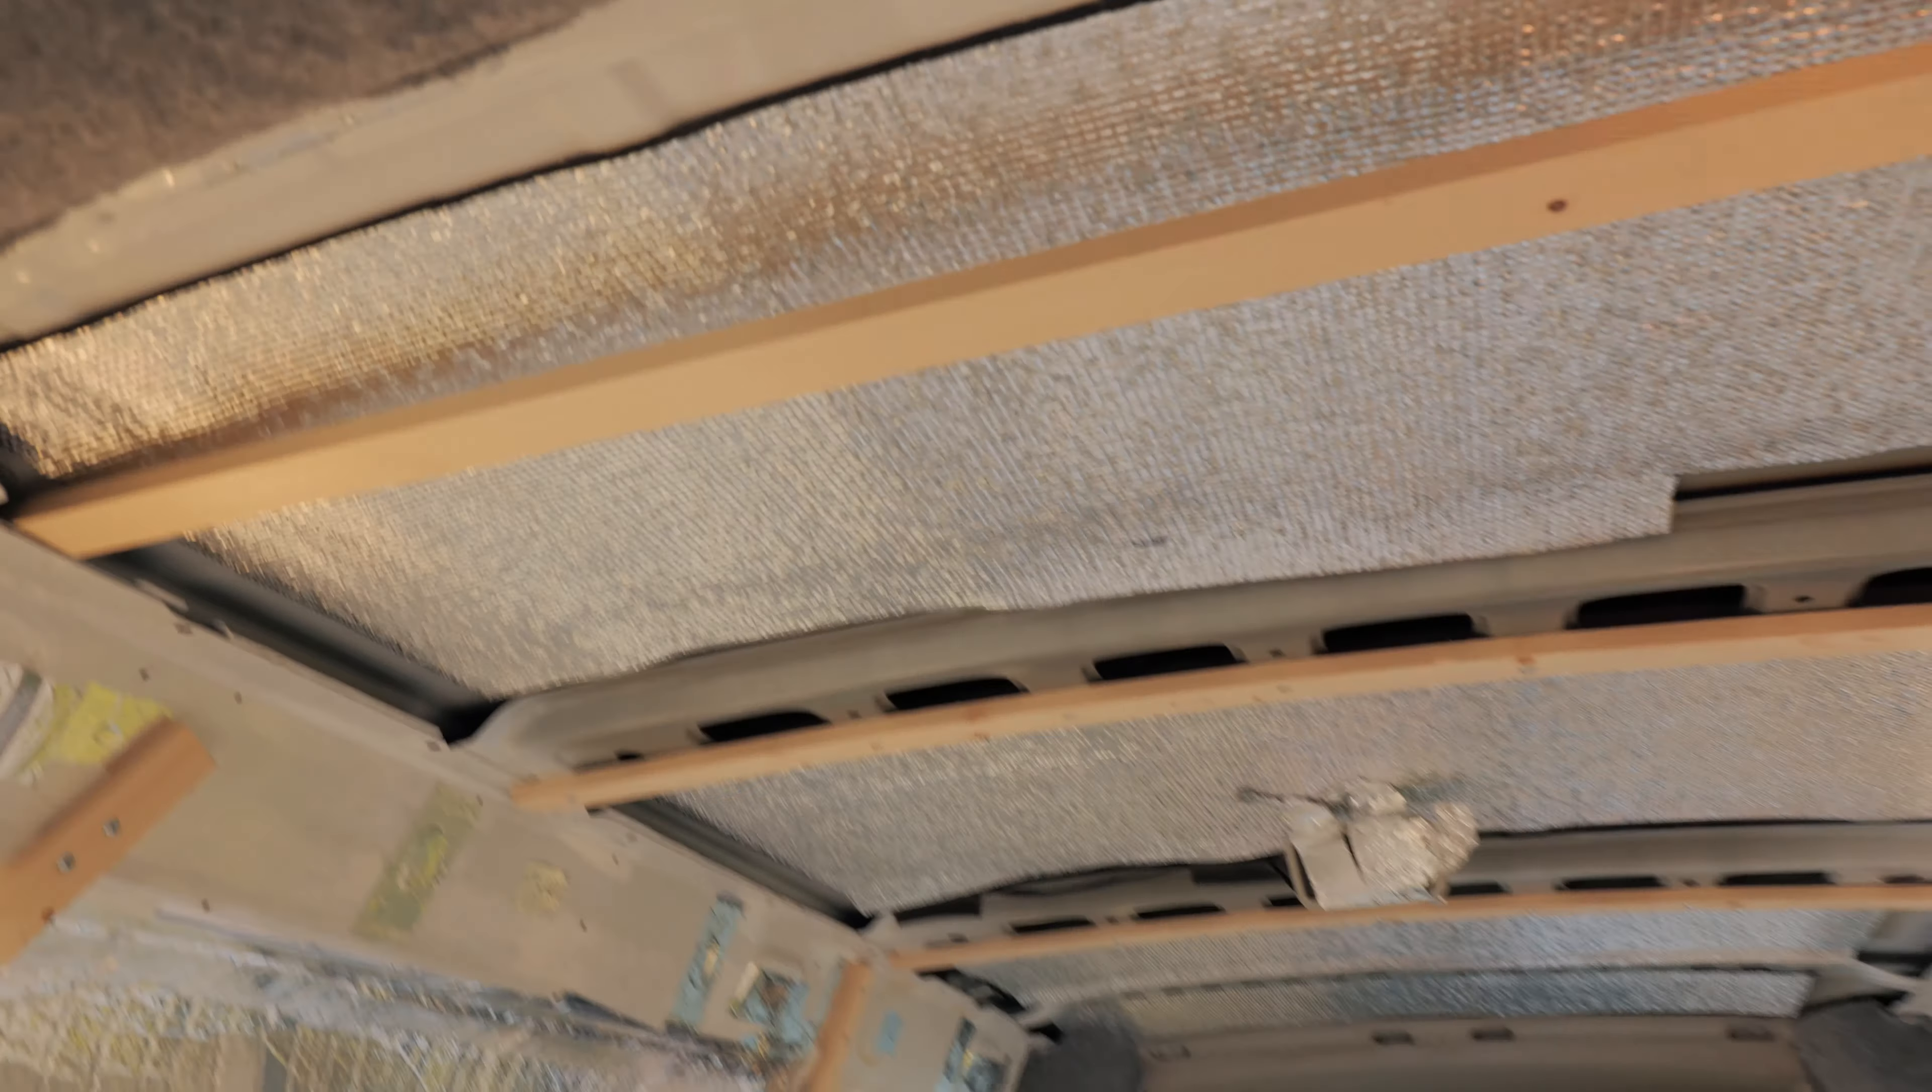So as you can see guys I've got the two roof battens in and the battens down the side as well.